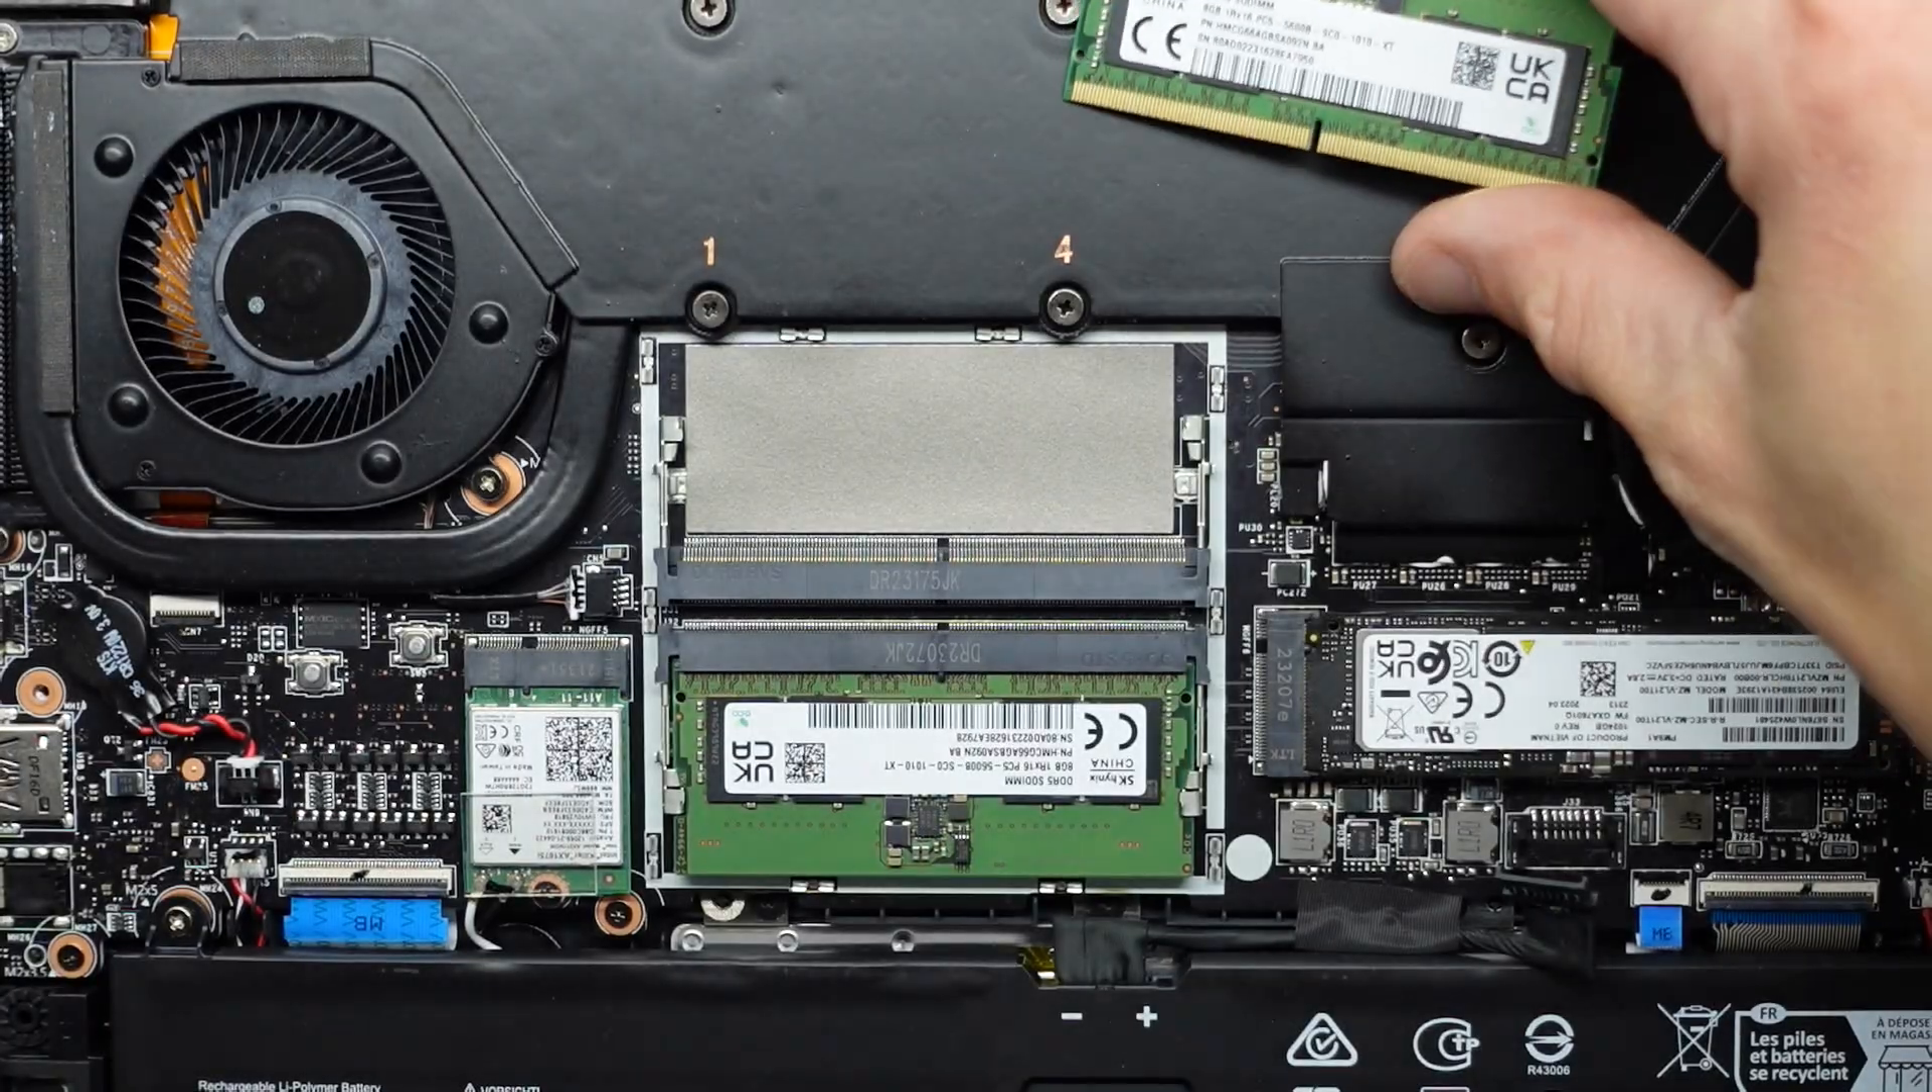And that's one stick of RAM removed.